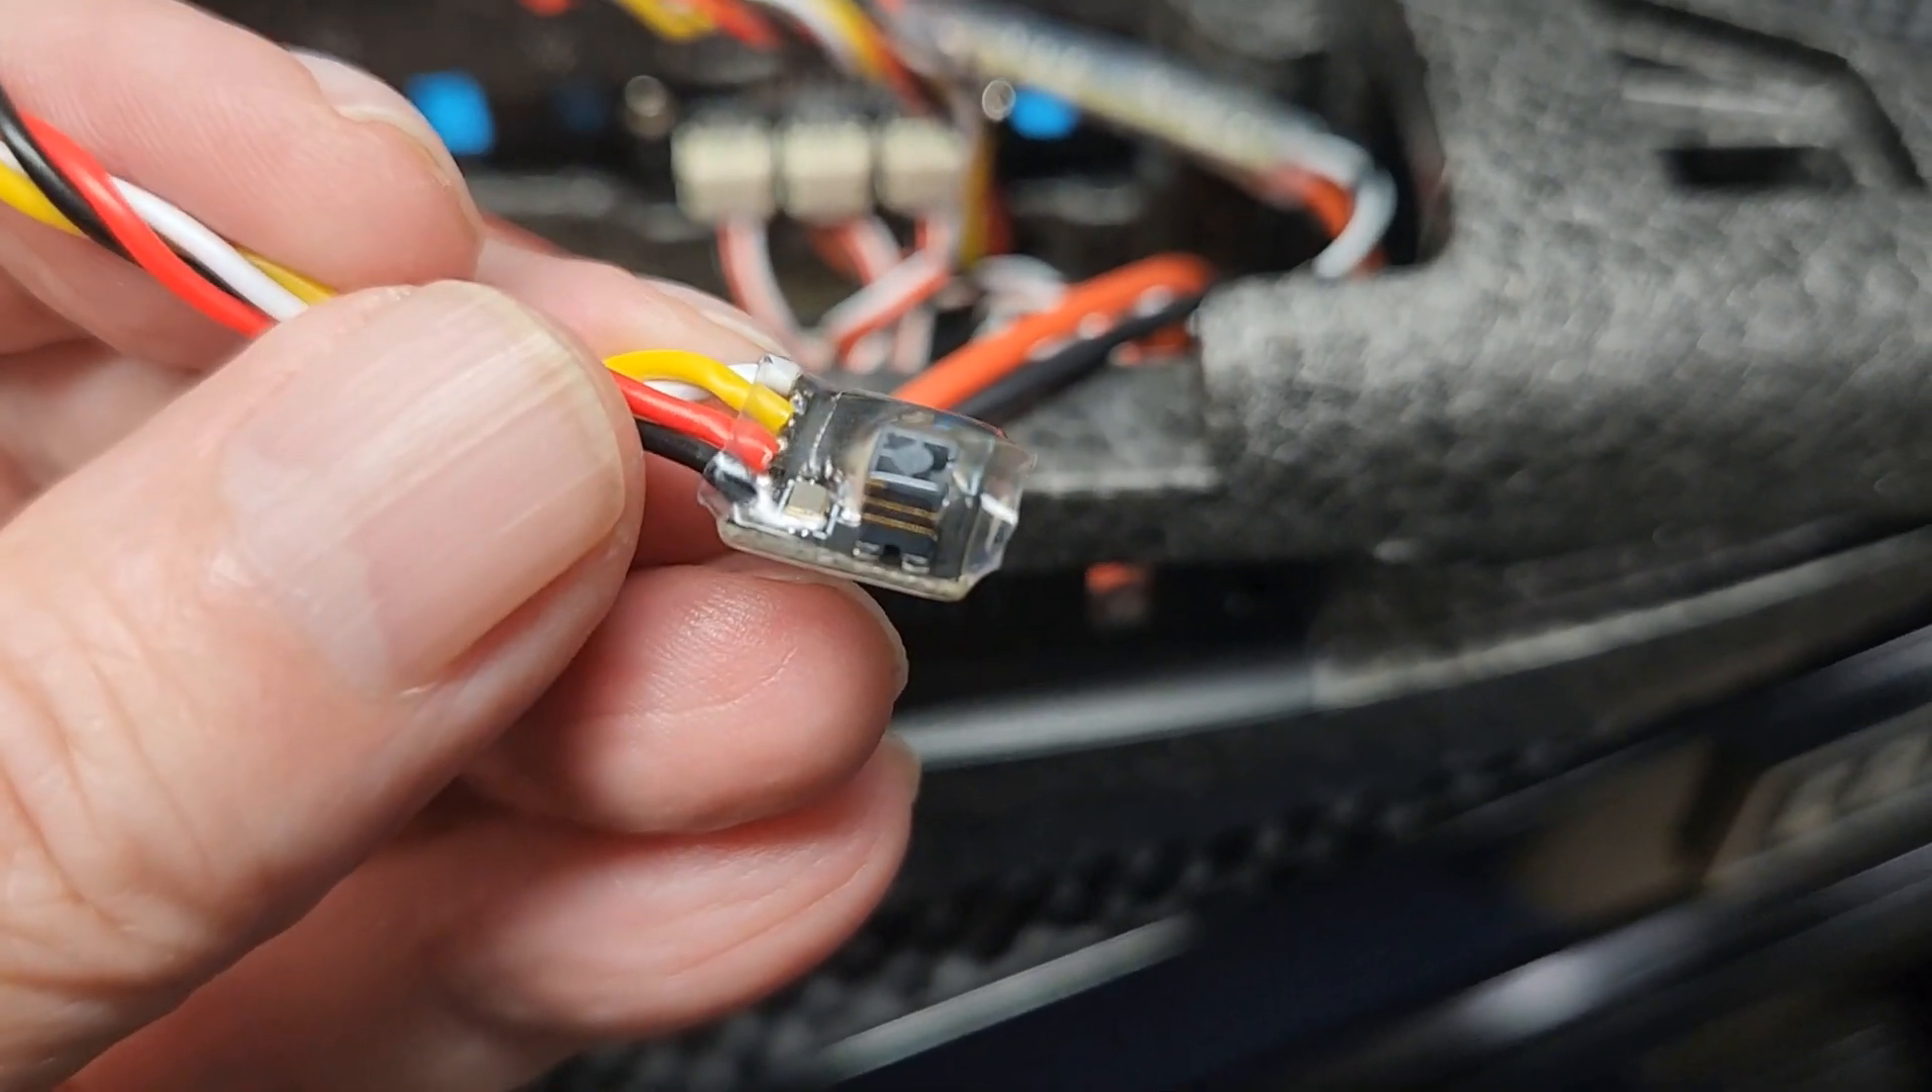I bent those wires down and put the shrink wrap that comes with the receiver on it and shrunk it.